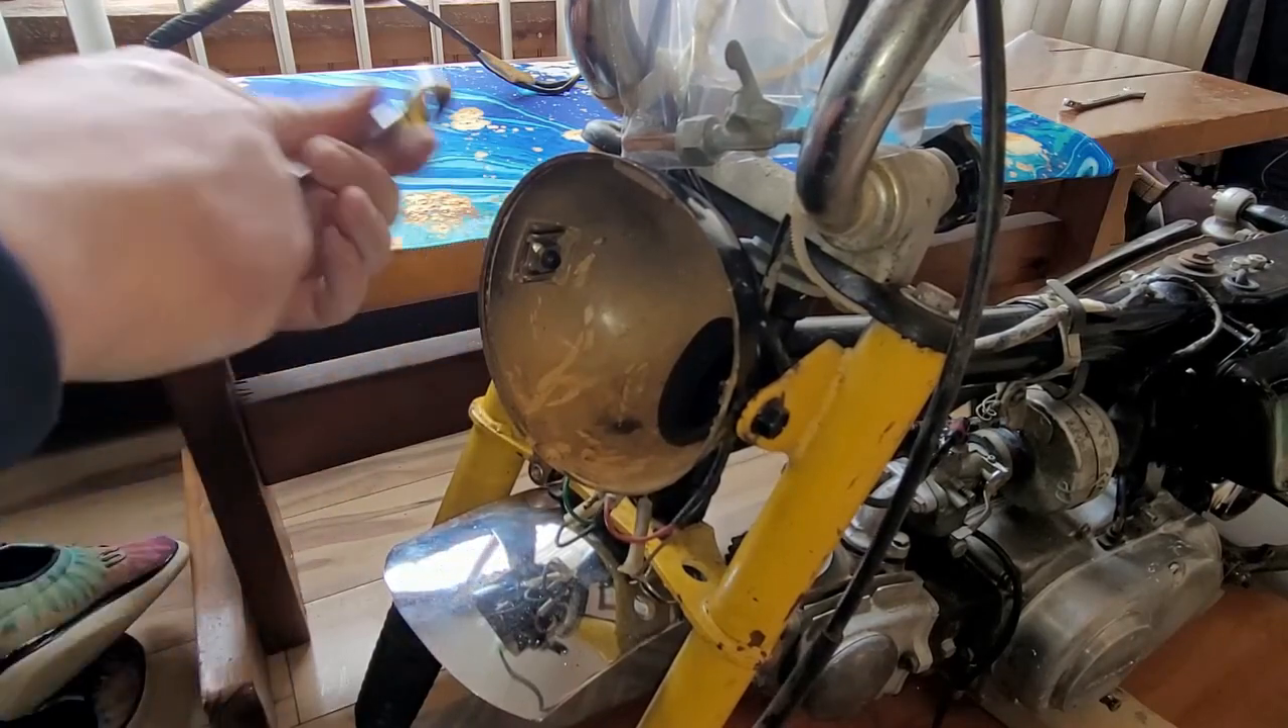Okay headlight bucket is on.